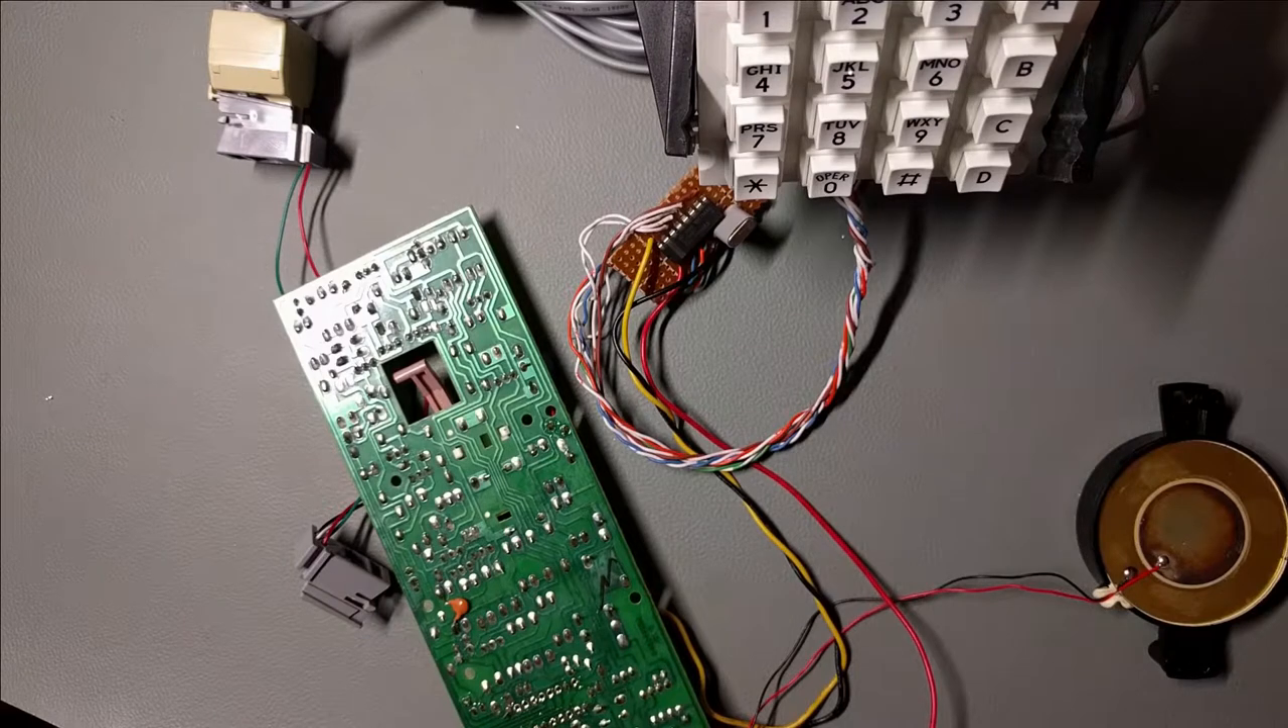So I've got the tone generator from the comm dial, keypad wired up, and the AT &T Traditional 100 circuit board.